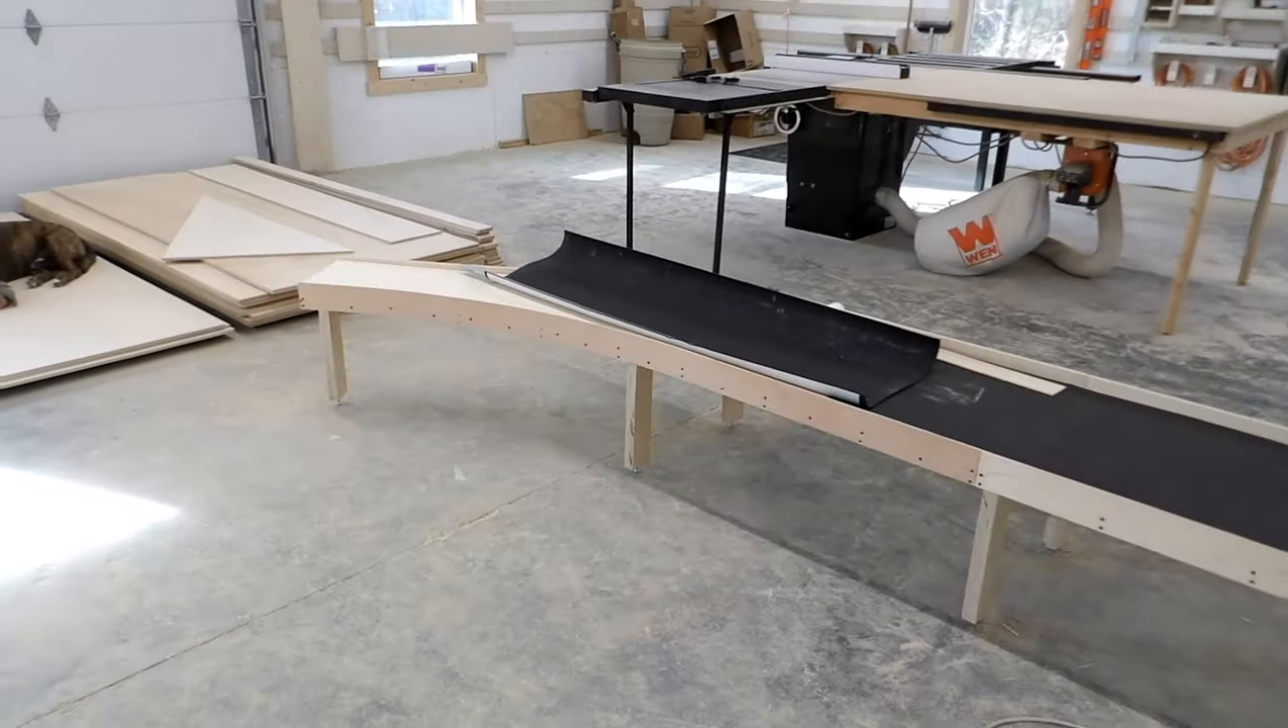It is Wednesday morning and with most of the foam roadbed laid on the lower staging yard I'm going to start on the track.